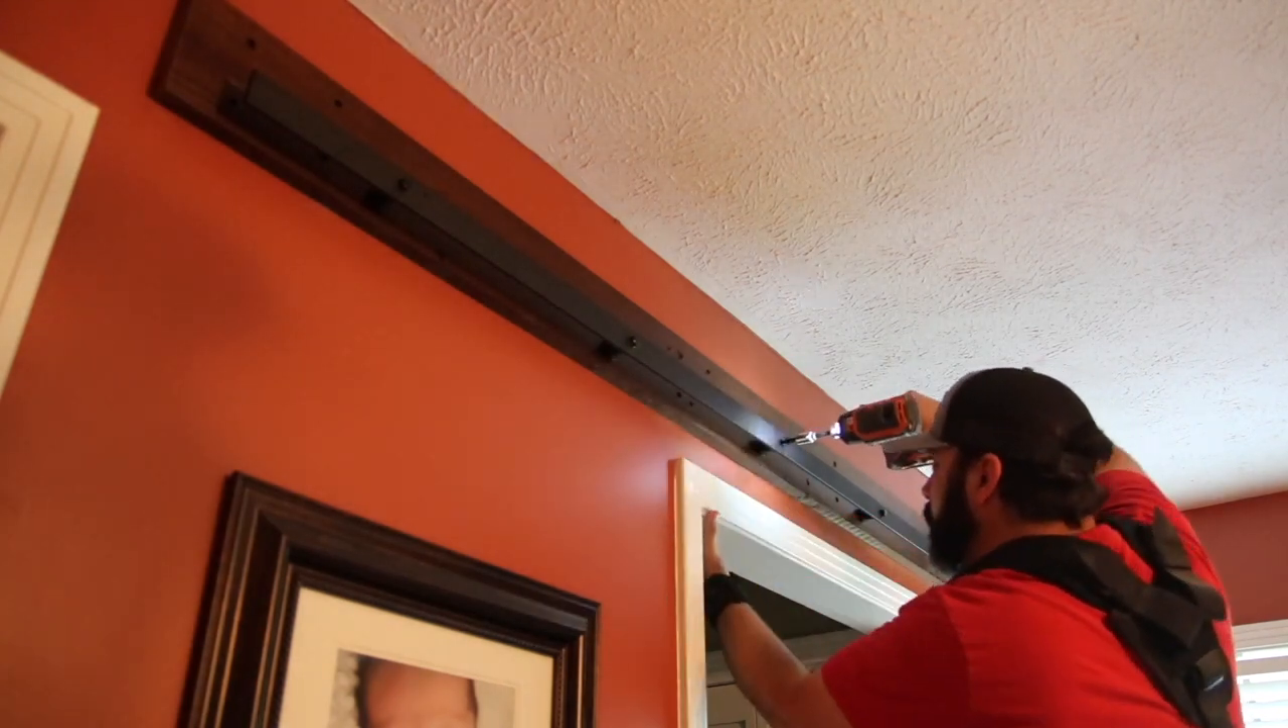I've got the piece of wood on the wall there in the studs and so I can just mount this track to that wood and I'm I'm fine.